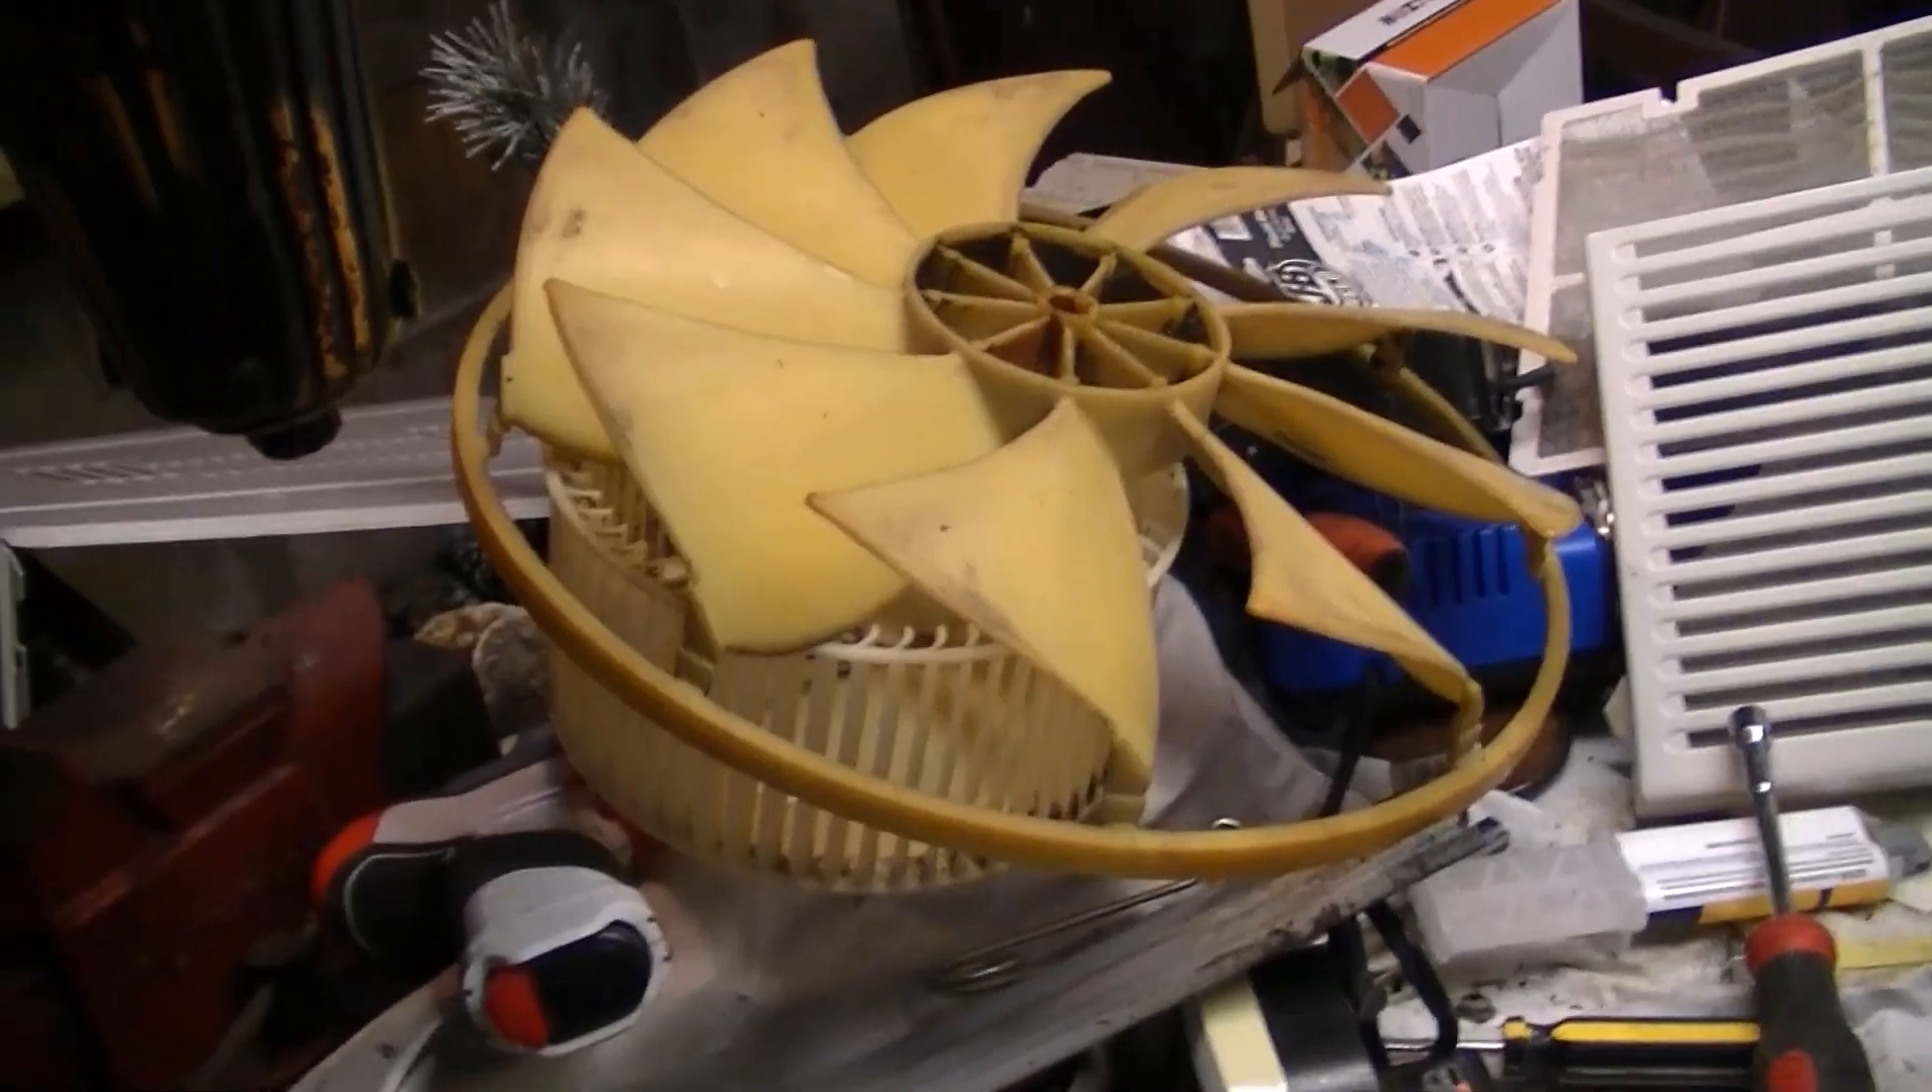I got the condenser fan blade off.